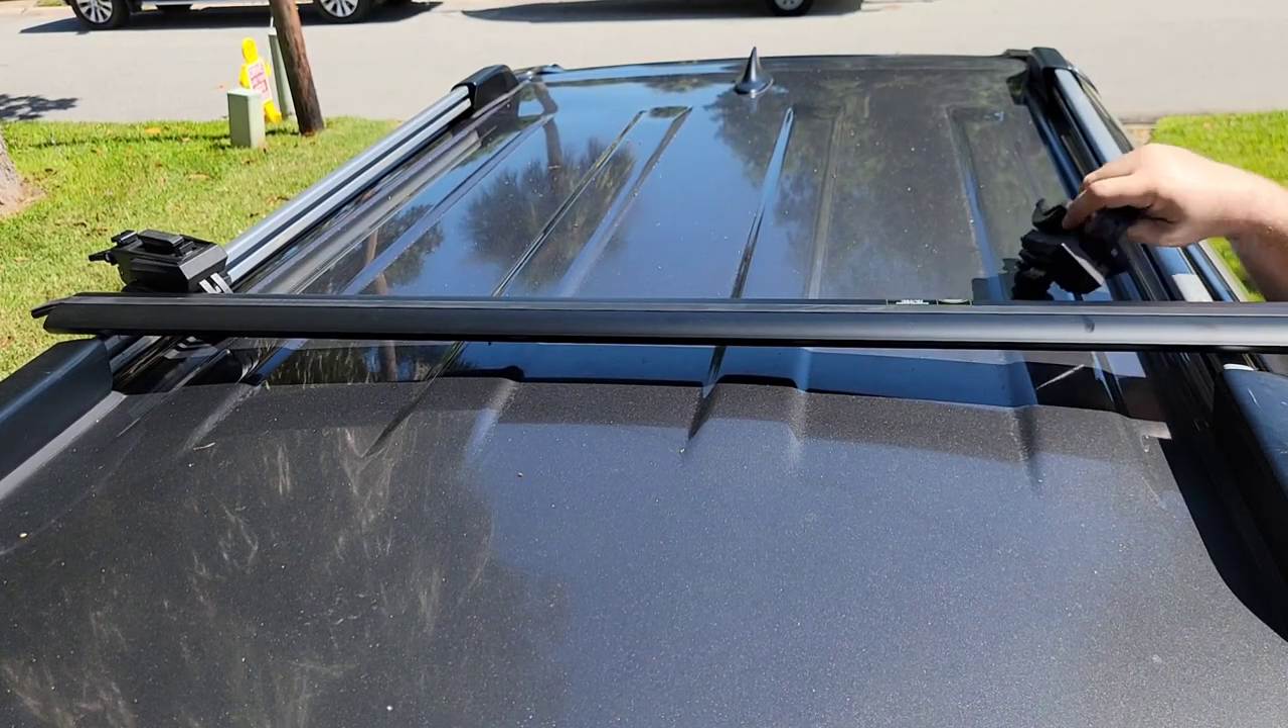So first step, we've got the rail just sitting across both racks.